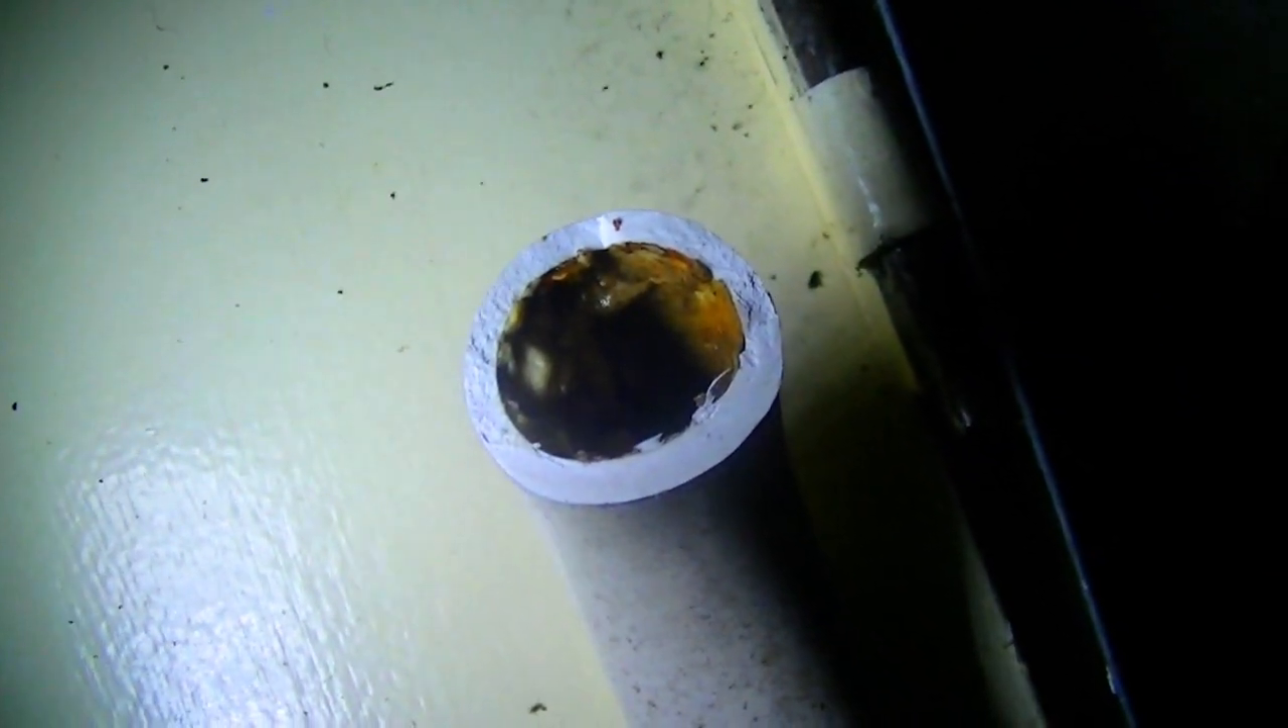We have our drain disconnected here and we'll probably replace the trap because it's full of some nasty items.